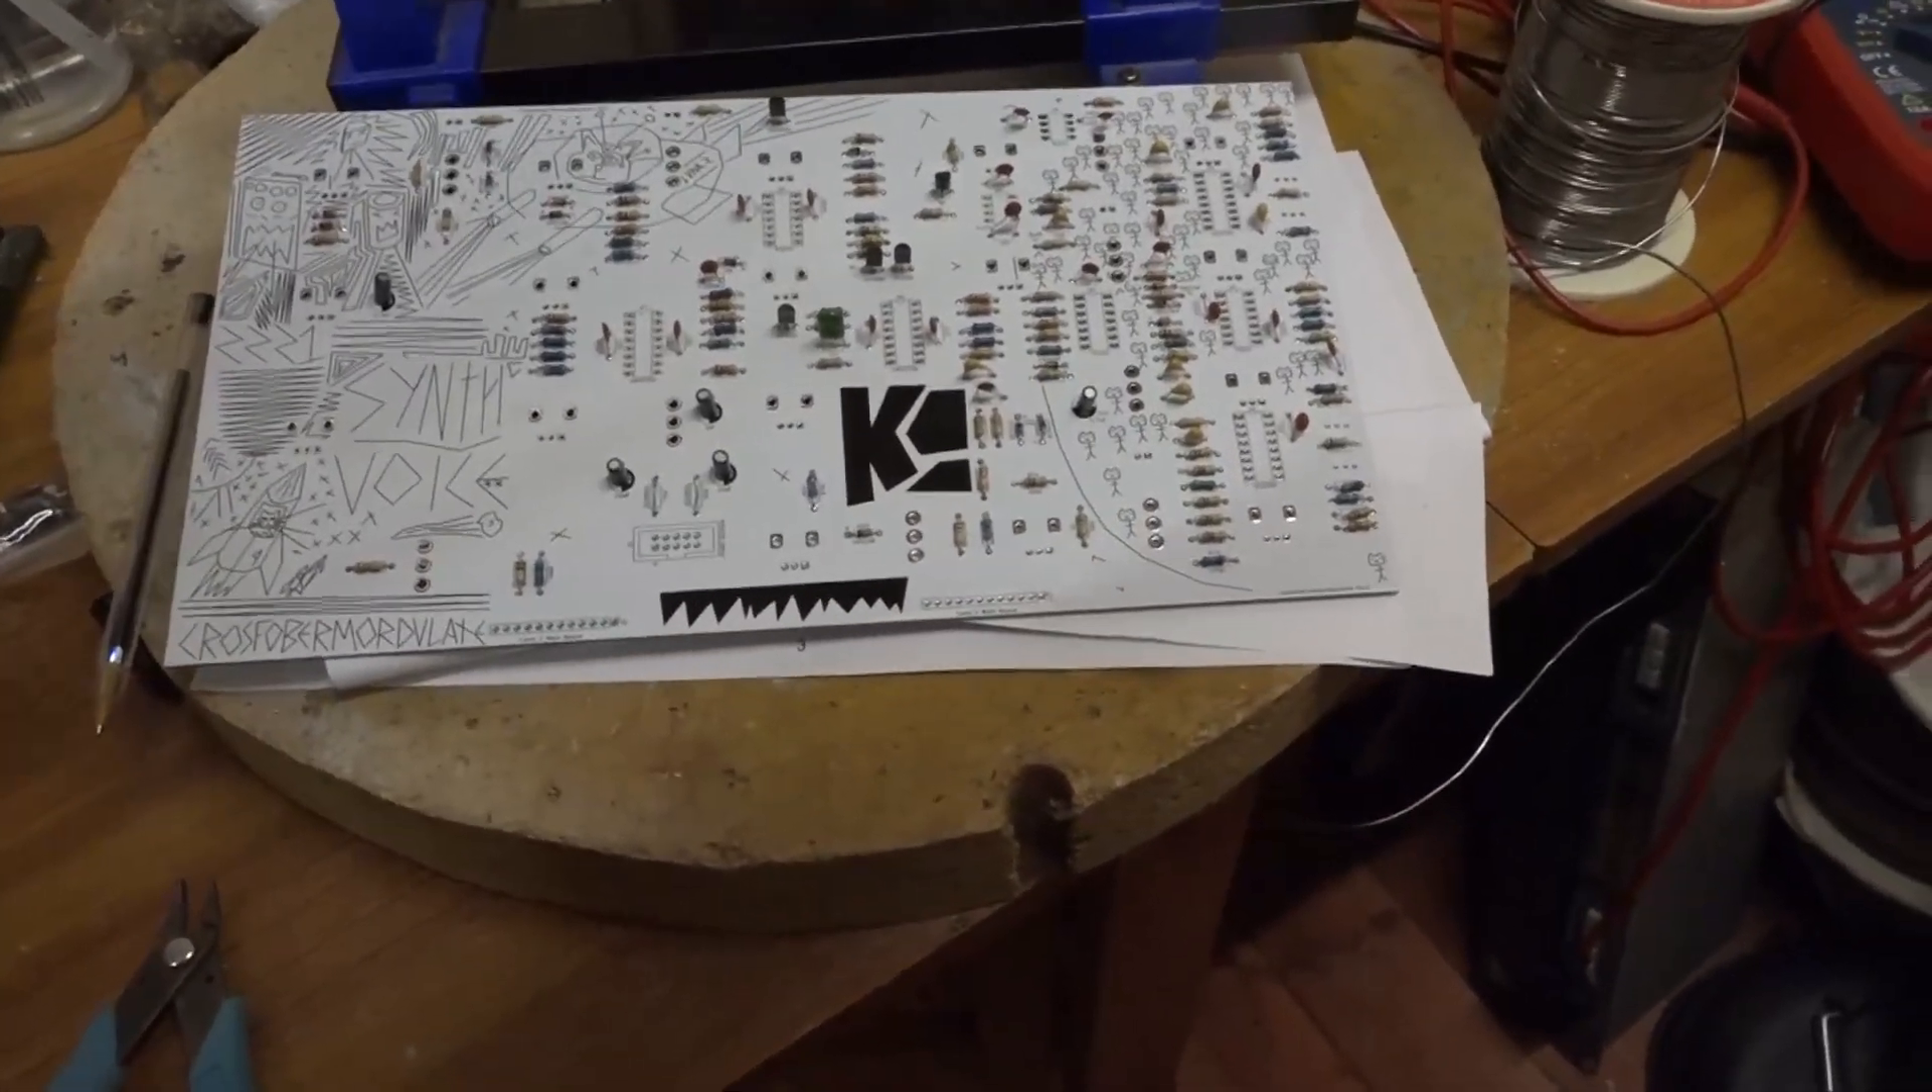If we look at the circuit board we can see I've got all the discrete components in so all the diodes all the resistors the transistors they're all in place.